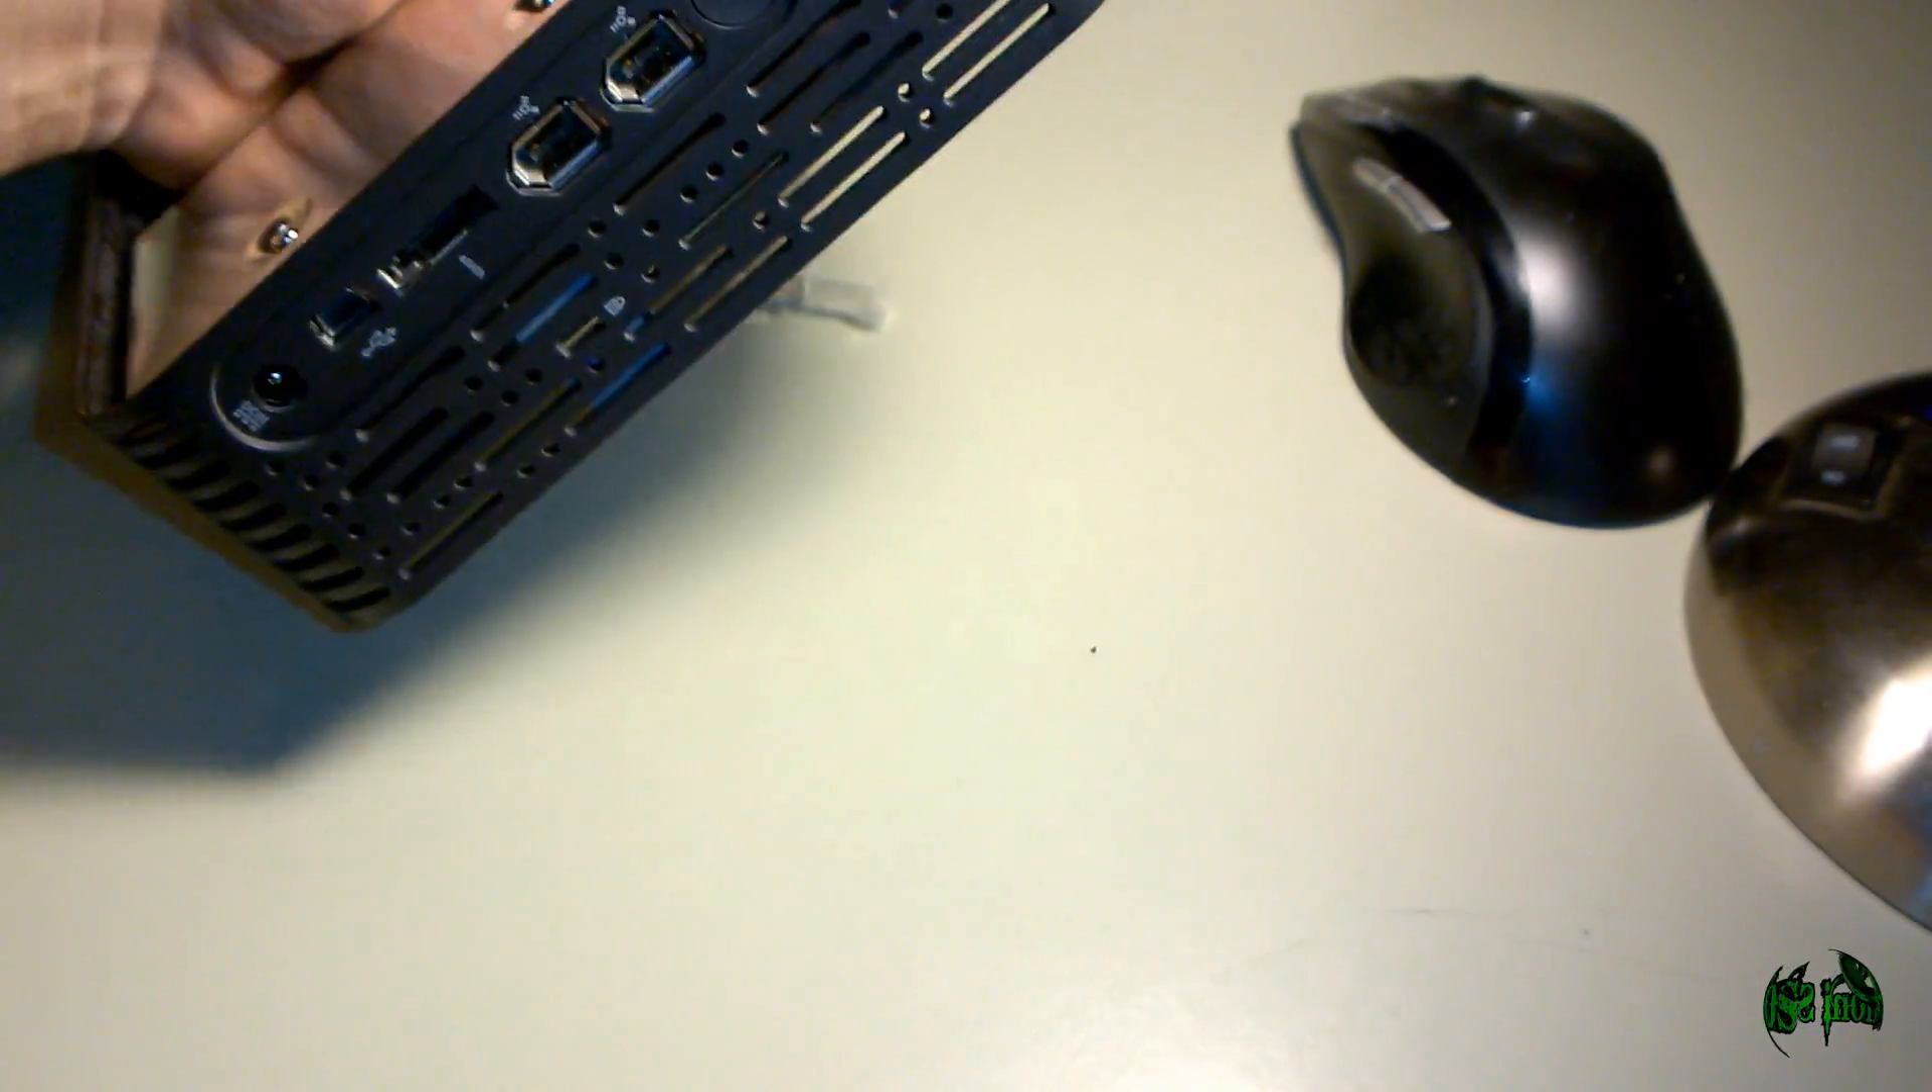Look on the back you can see it's correct. All of our ports are exposed correctly.